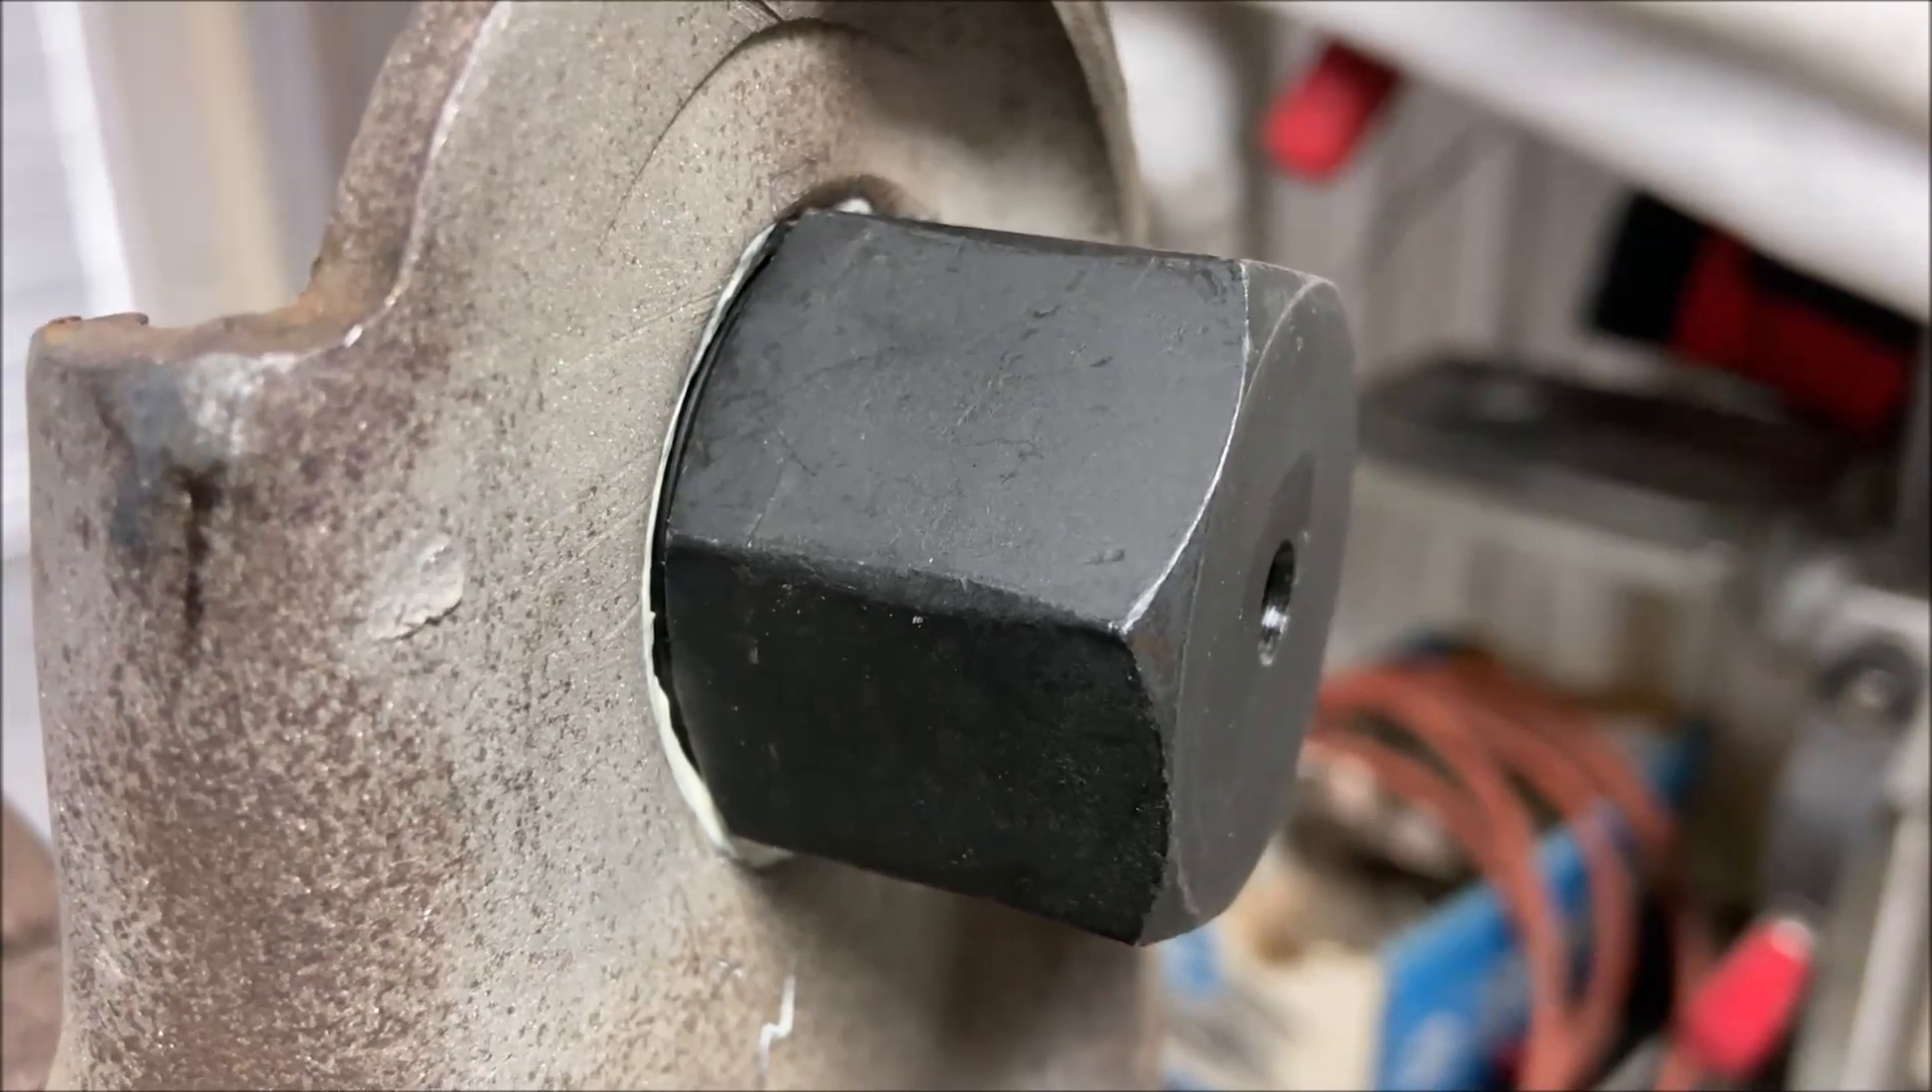Now see here see how you can't see any threads of the bushing anymore that's how it's supposed to be.